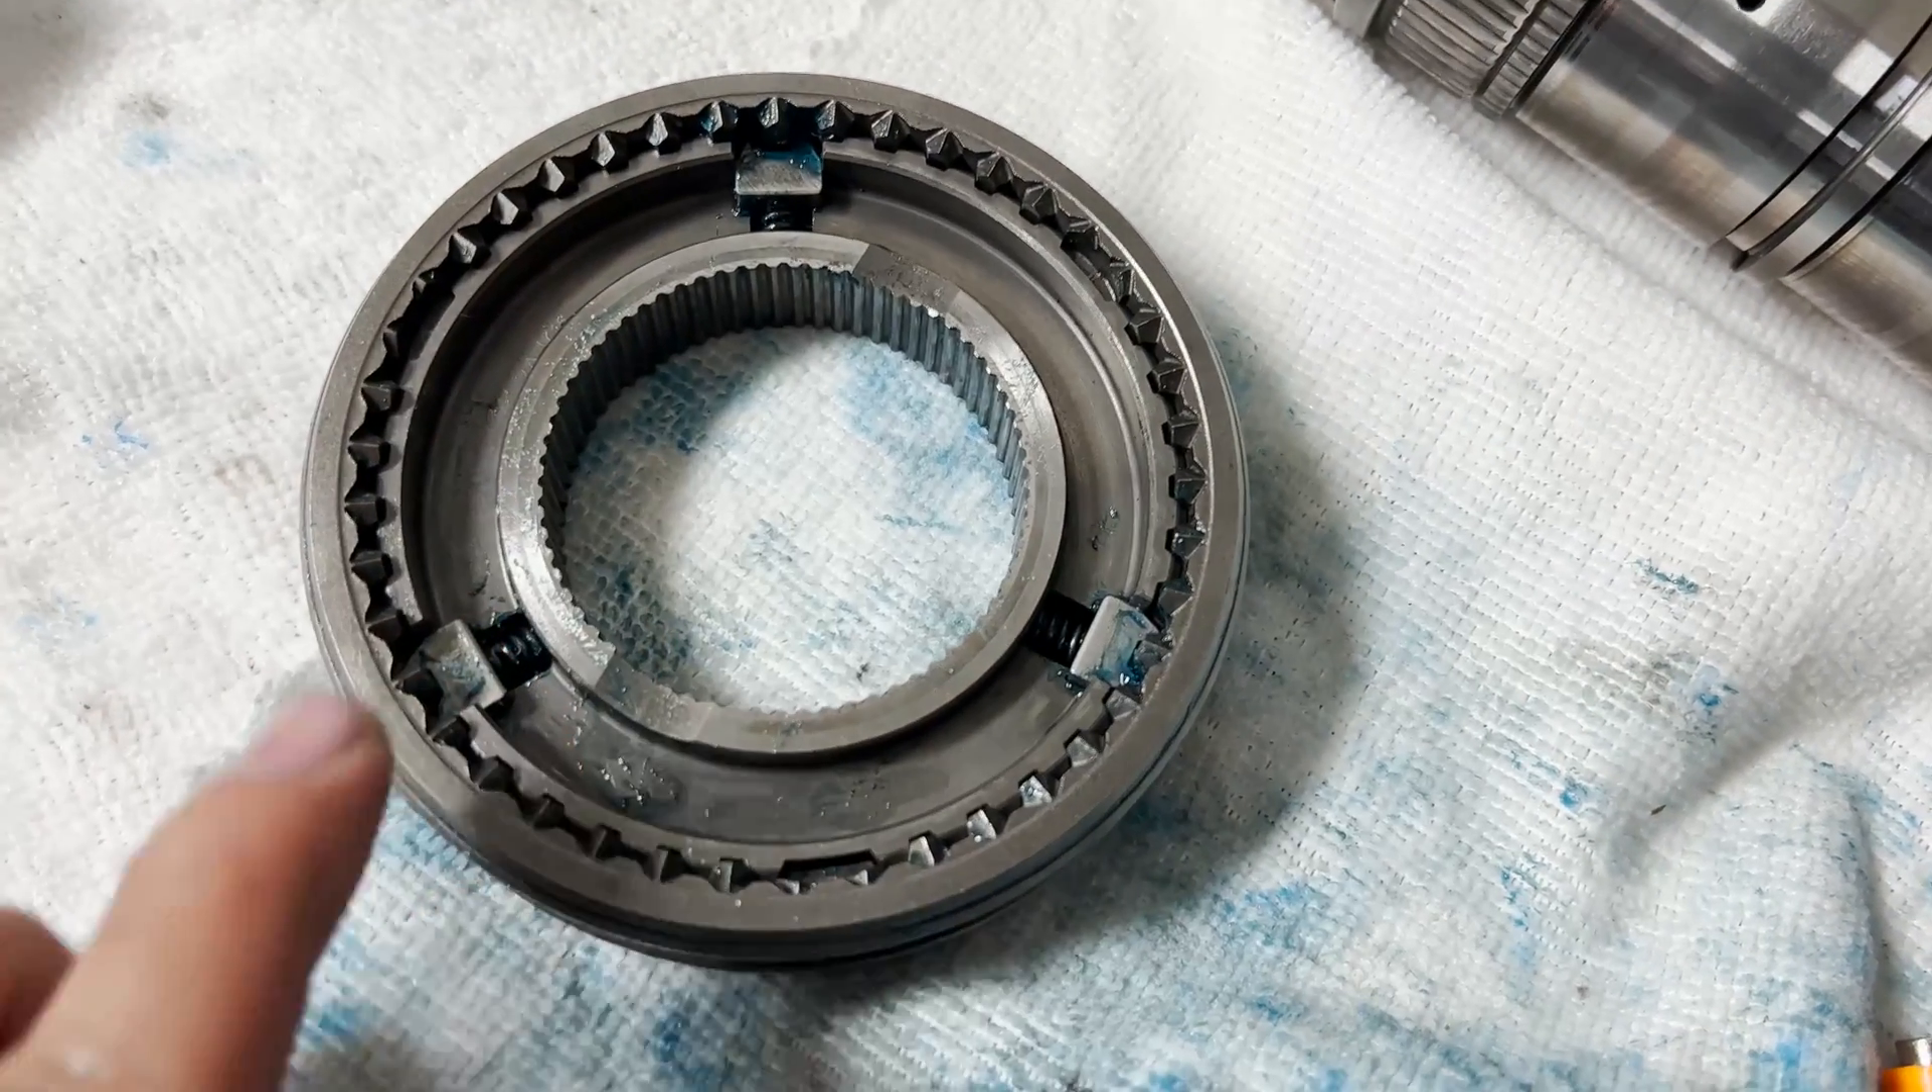Here's what it looks like with all the three synchro keys installed and locked in and everything should be seated properly in the recess of the synchro hub here.